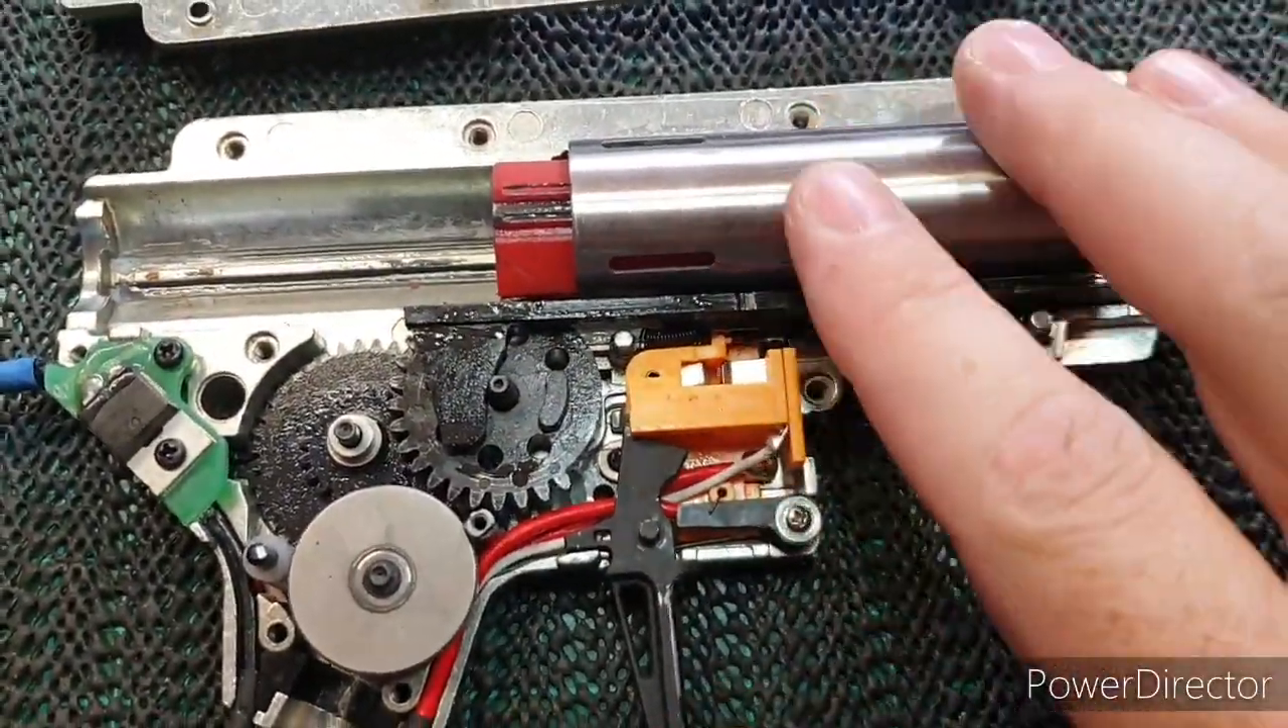Okay so now the gearbox has been taken out the AEG and the gearbox been taken apart.